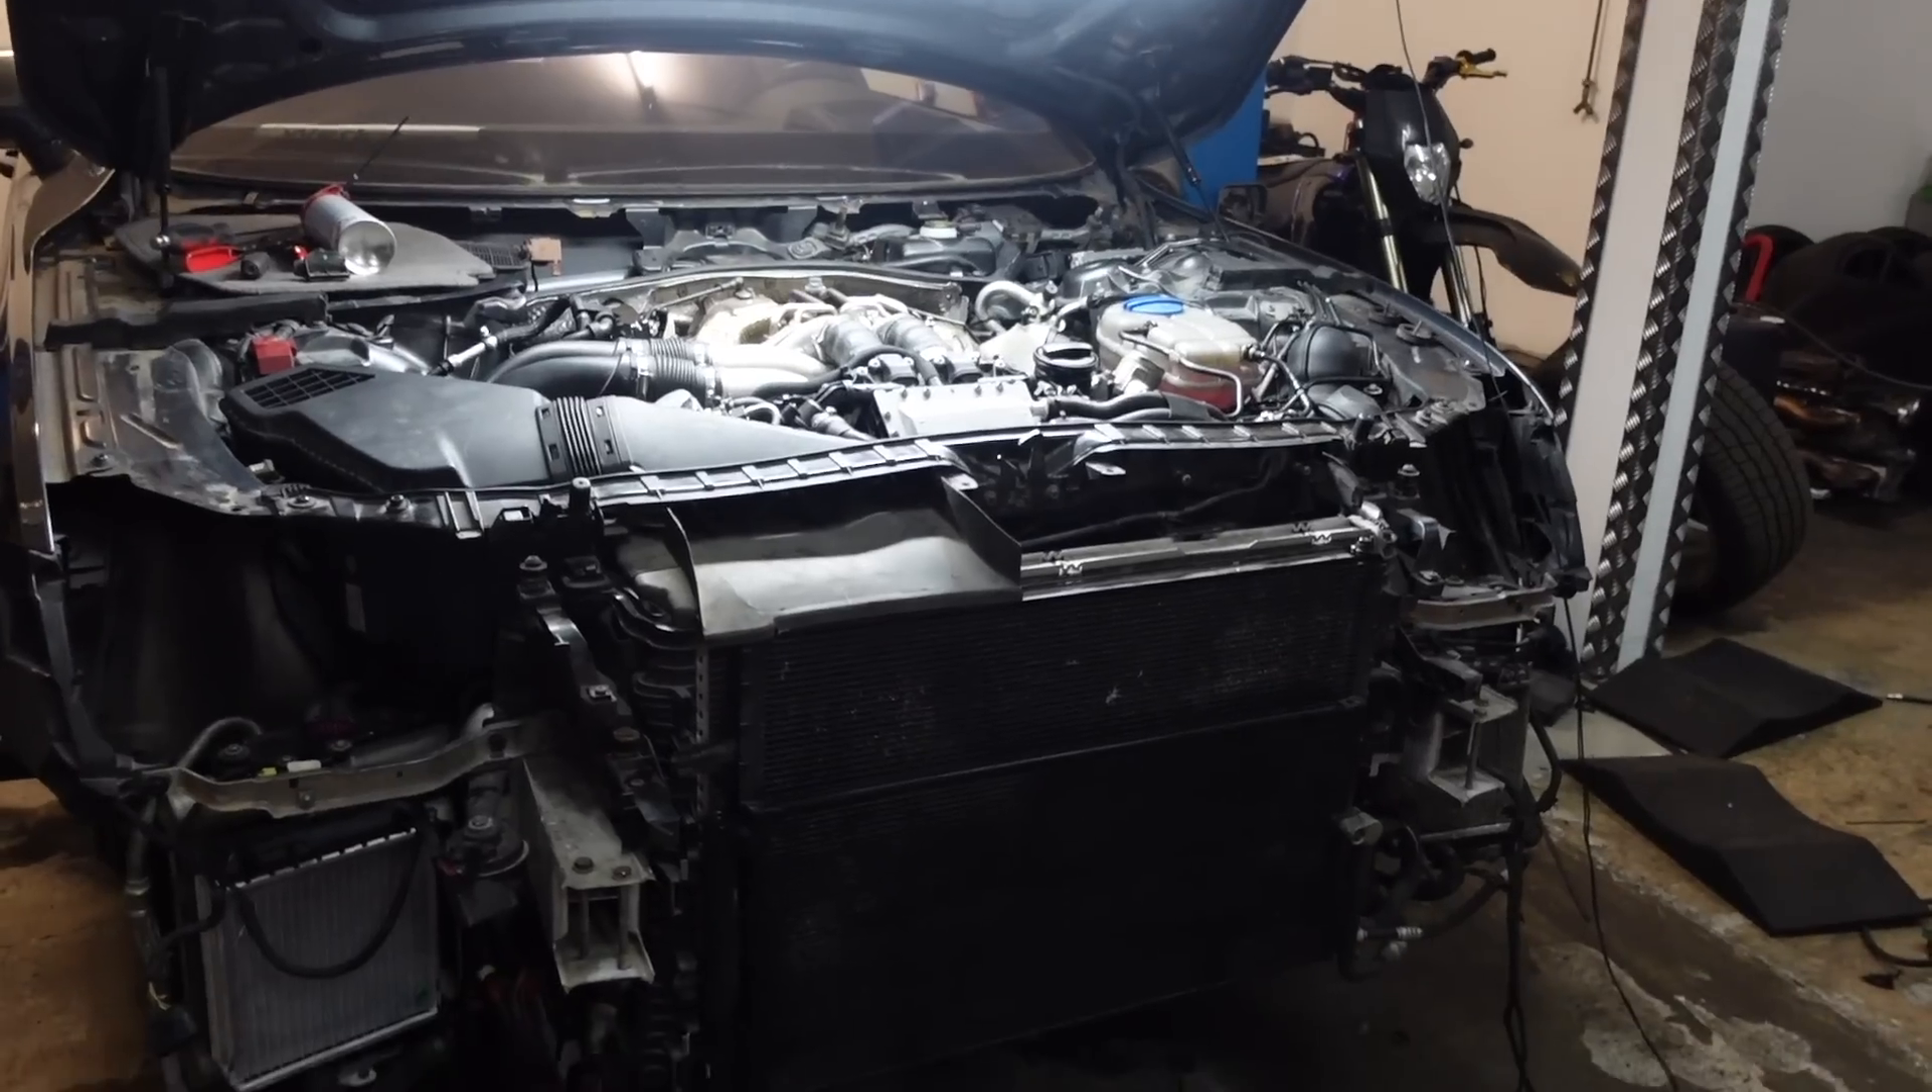Ihr seht es schon, die Stoßstange fehlt zum Beispiel.